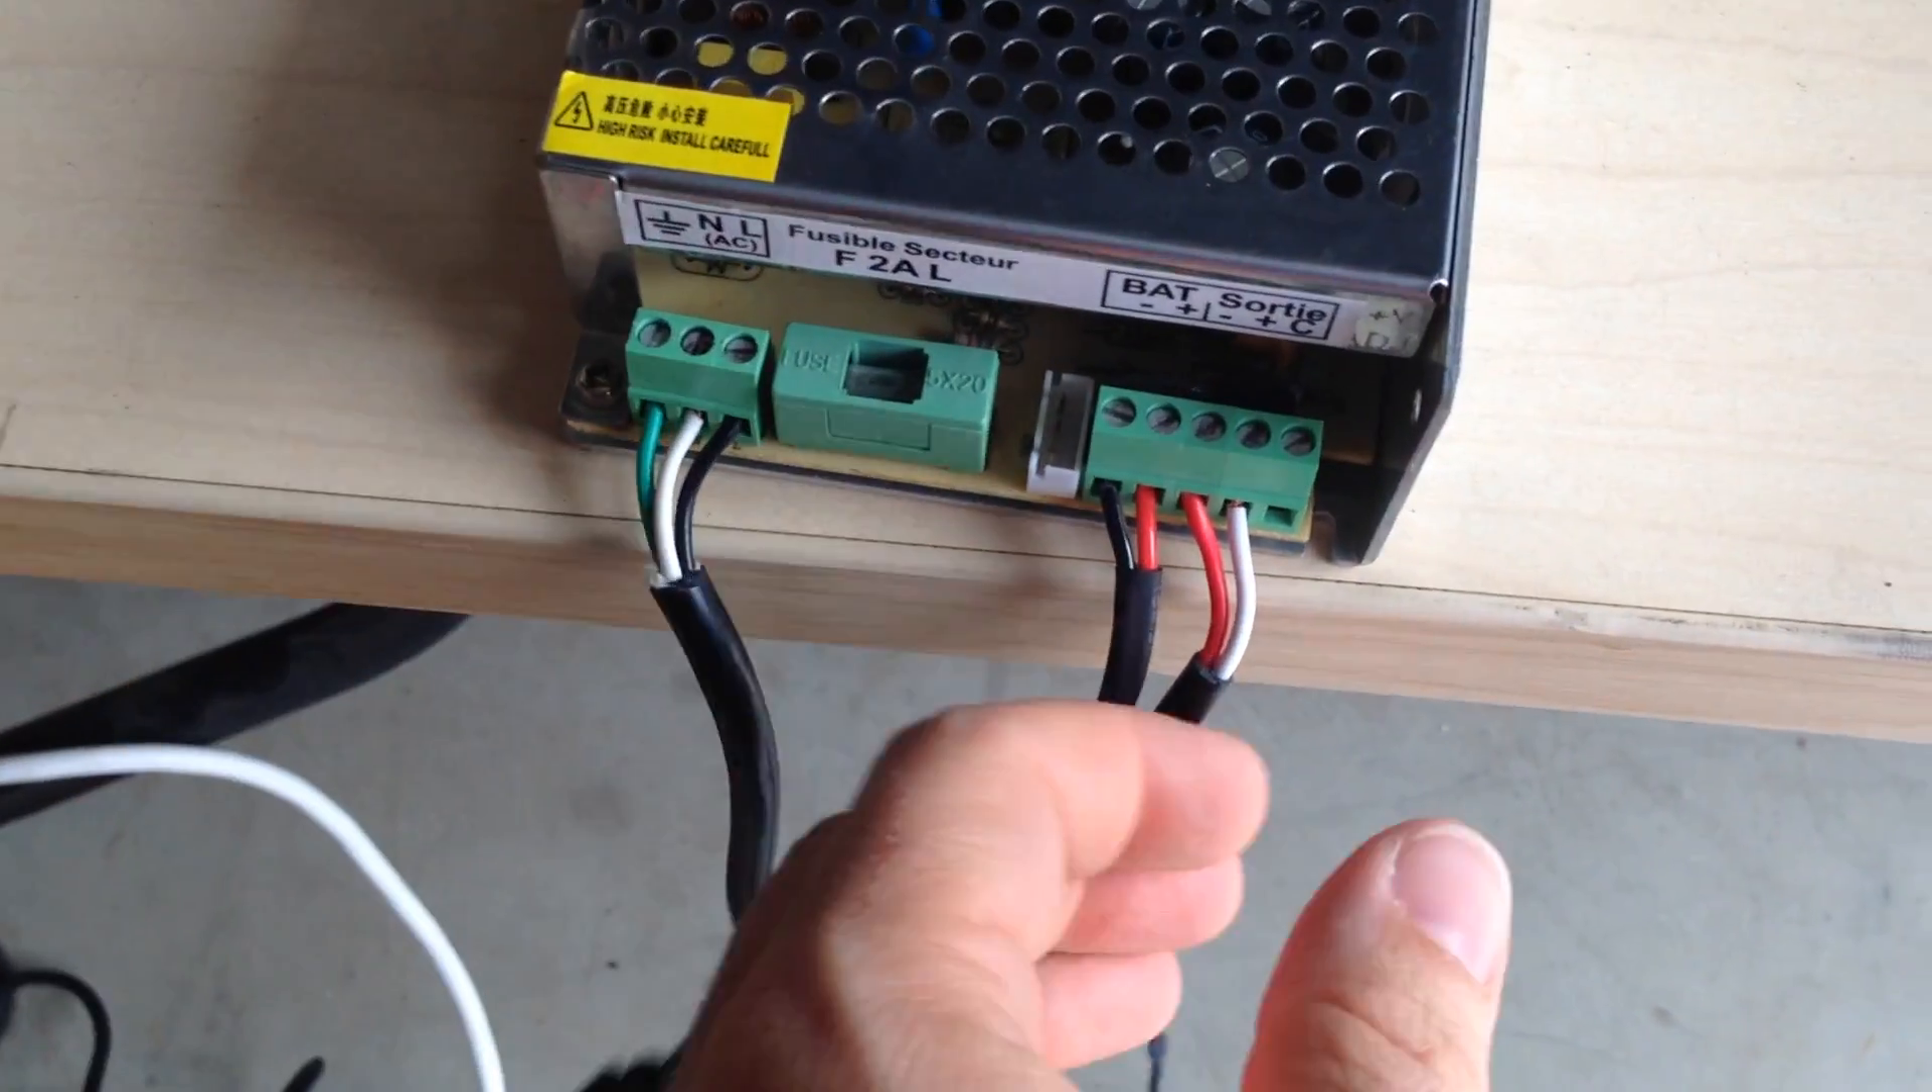So I got all these, uh, terminations done and we're ready to try this thing out.